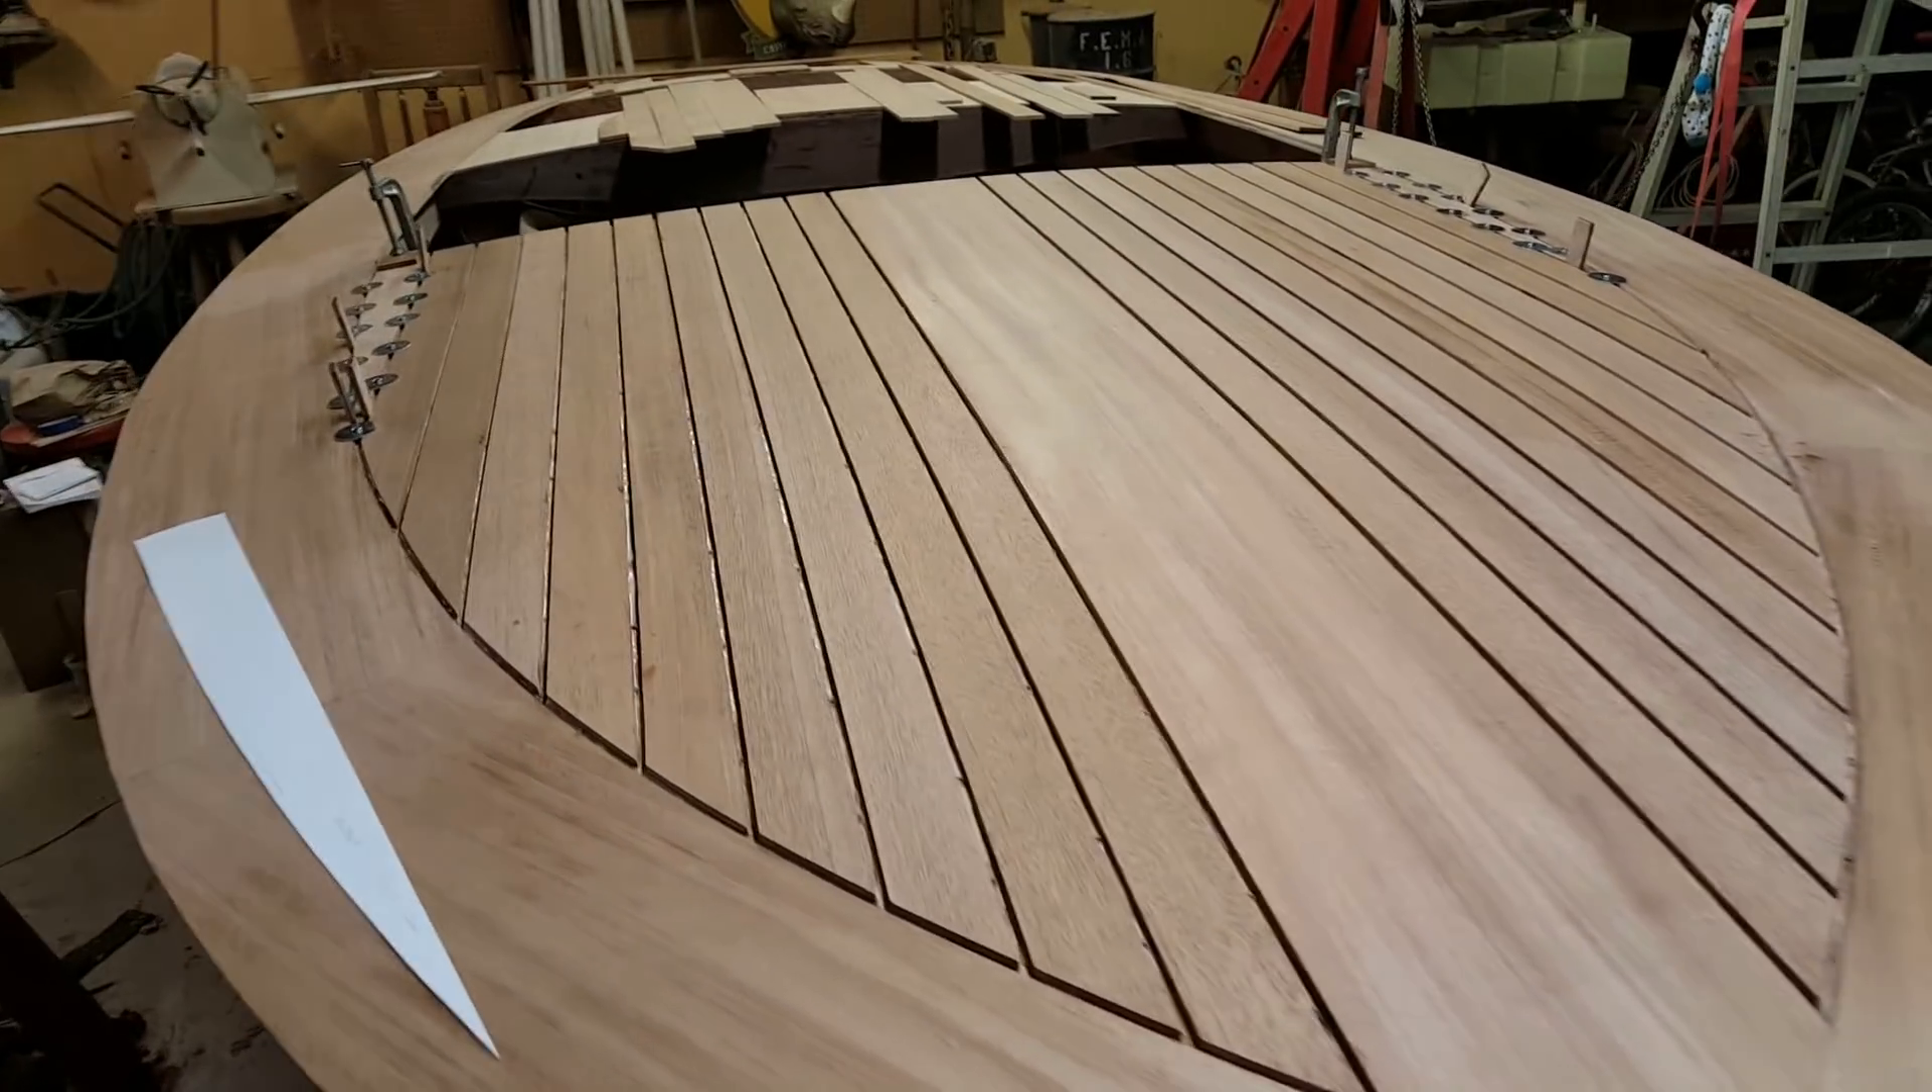So the bow is officially done as far as planking glued down.